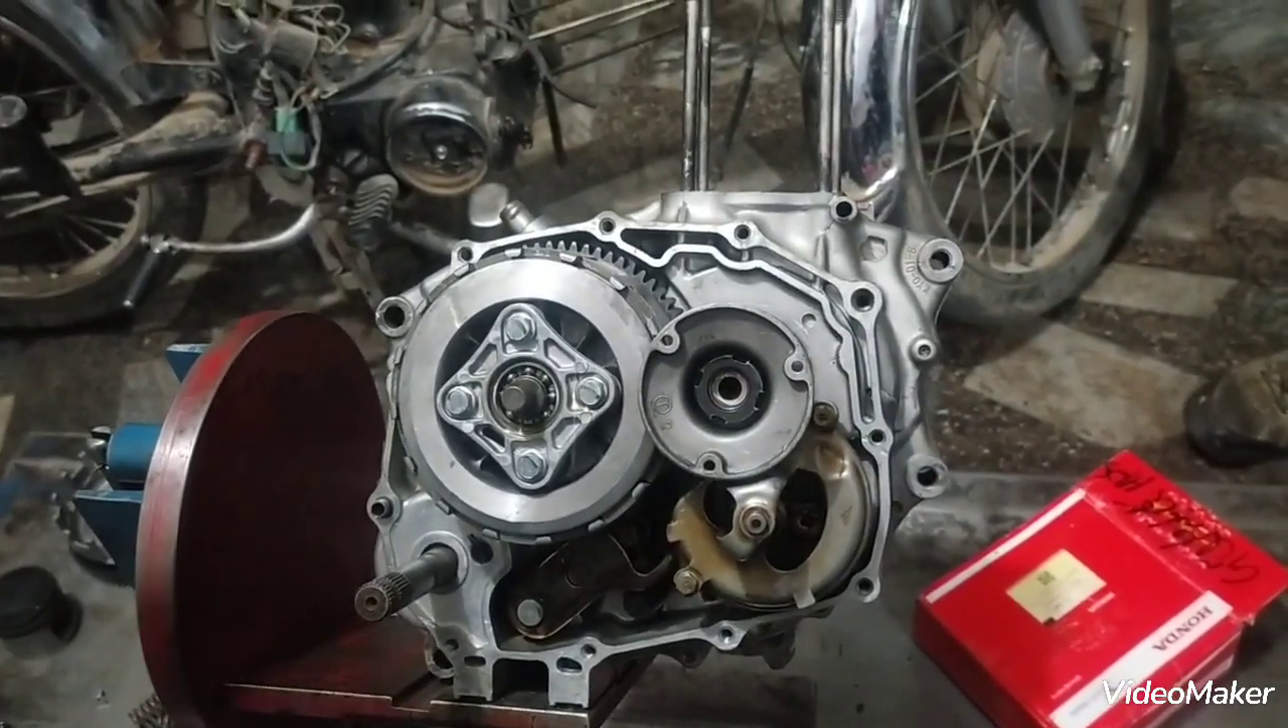تو اب یہ اس کا کلچ بکسا تو فٹ ہو چکا ہے۔